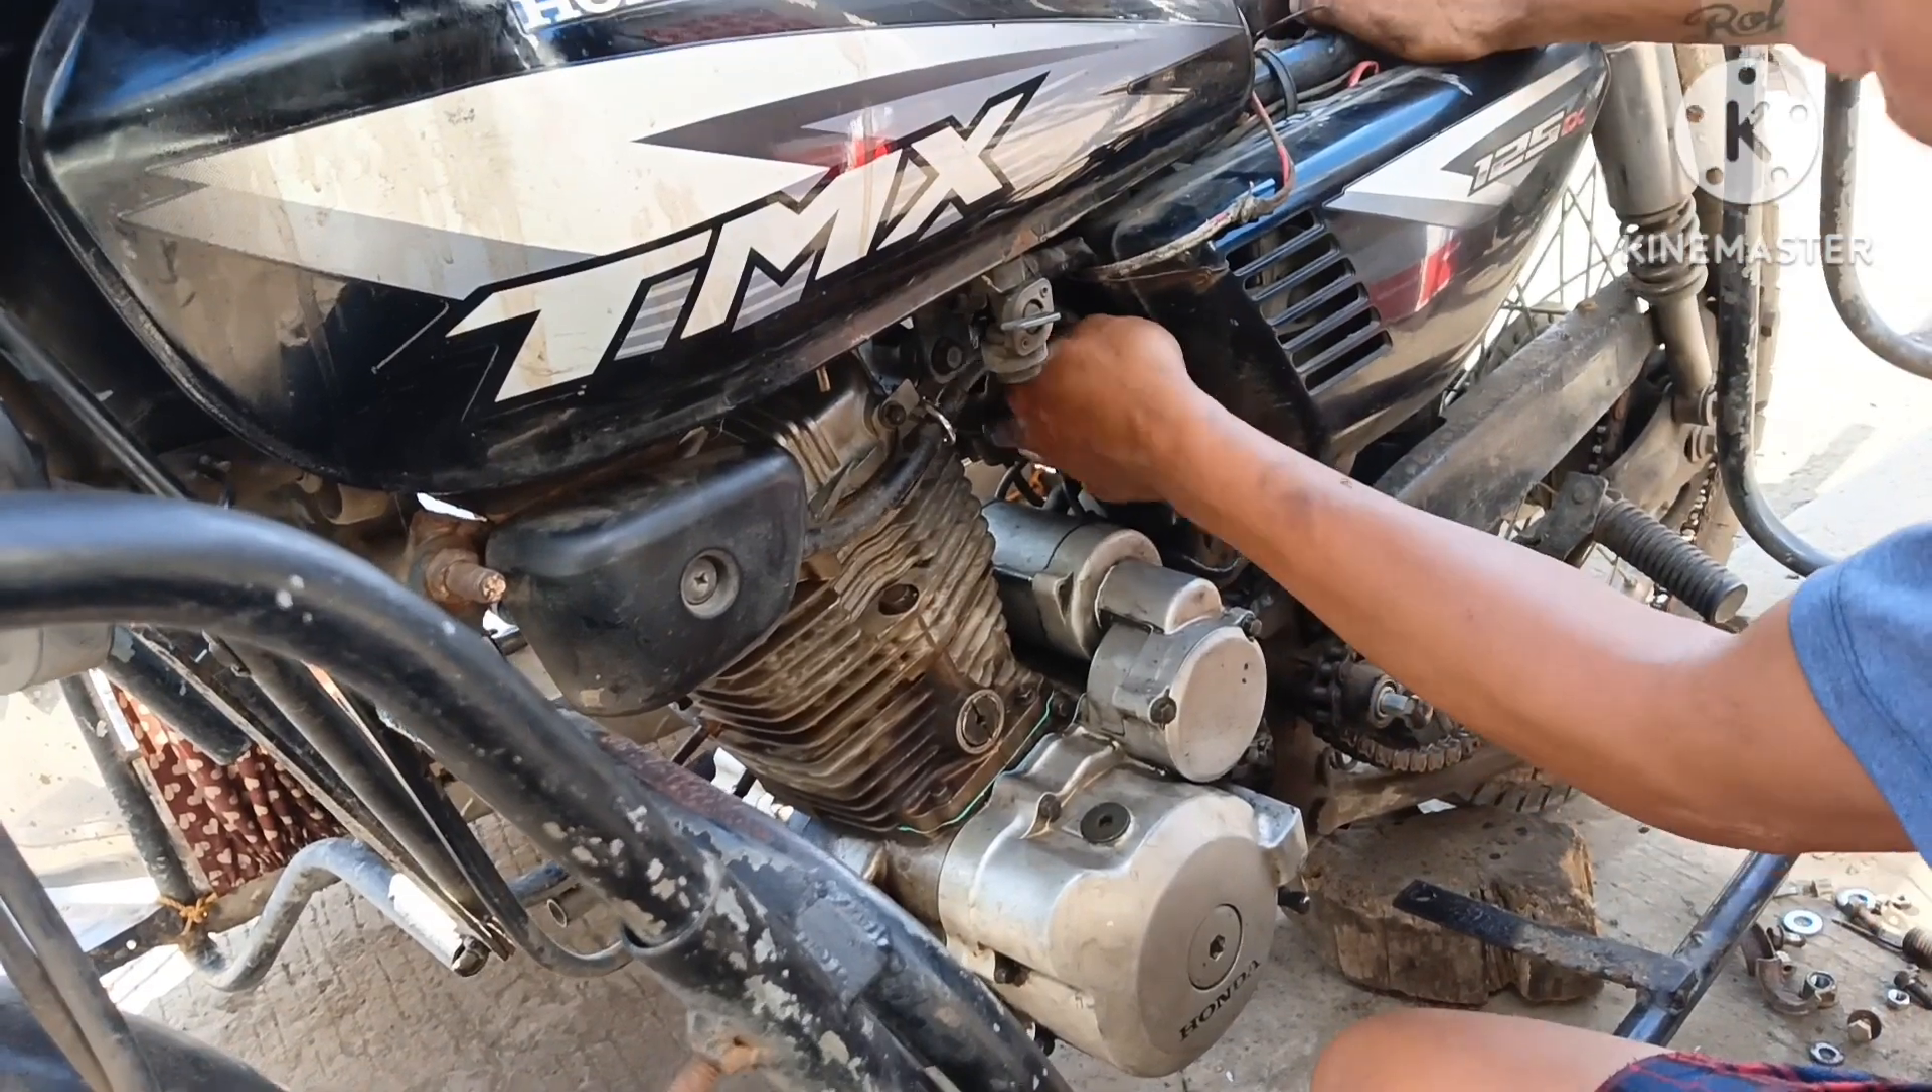Nakabit na po yung makina dito sa kanyang body.